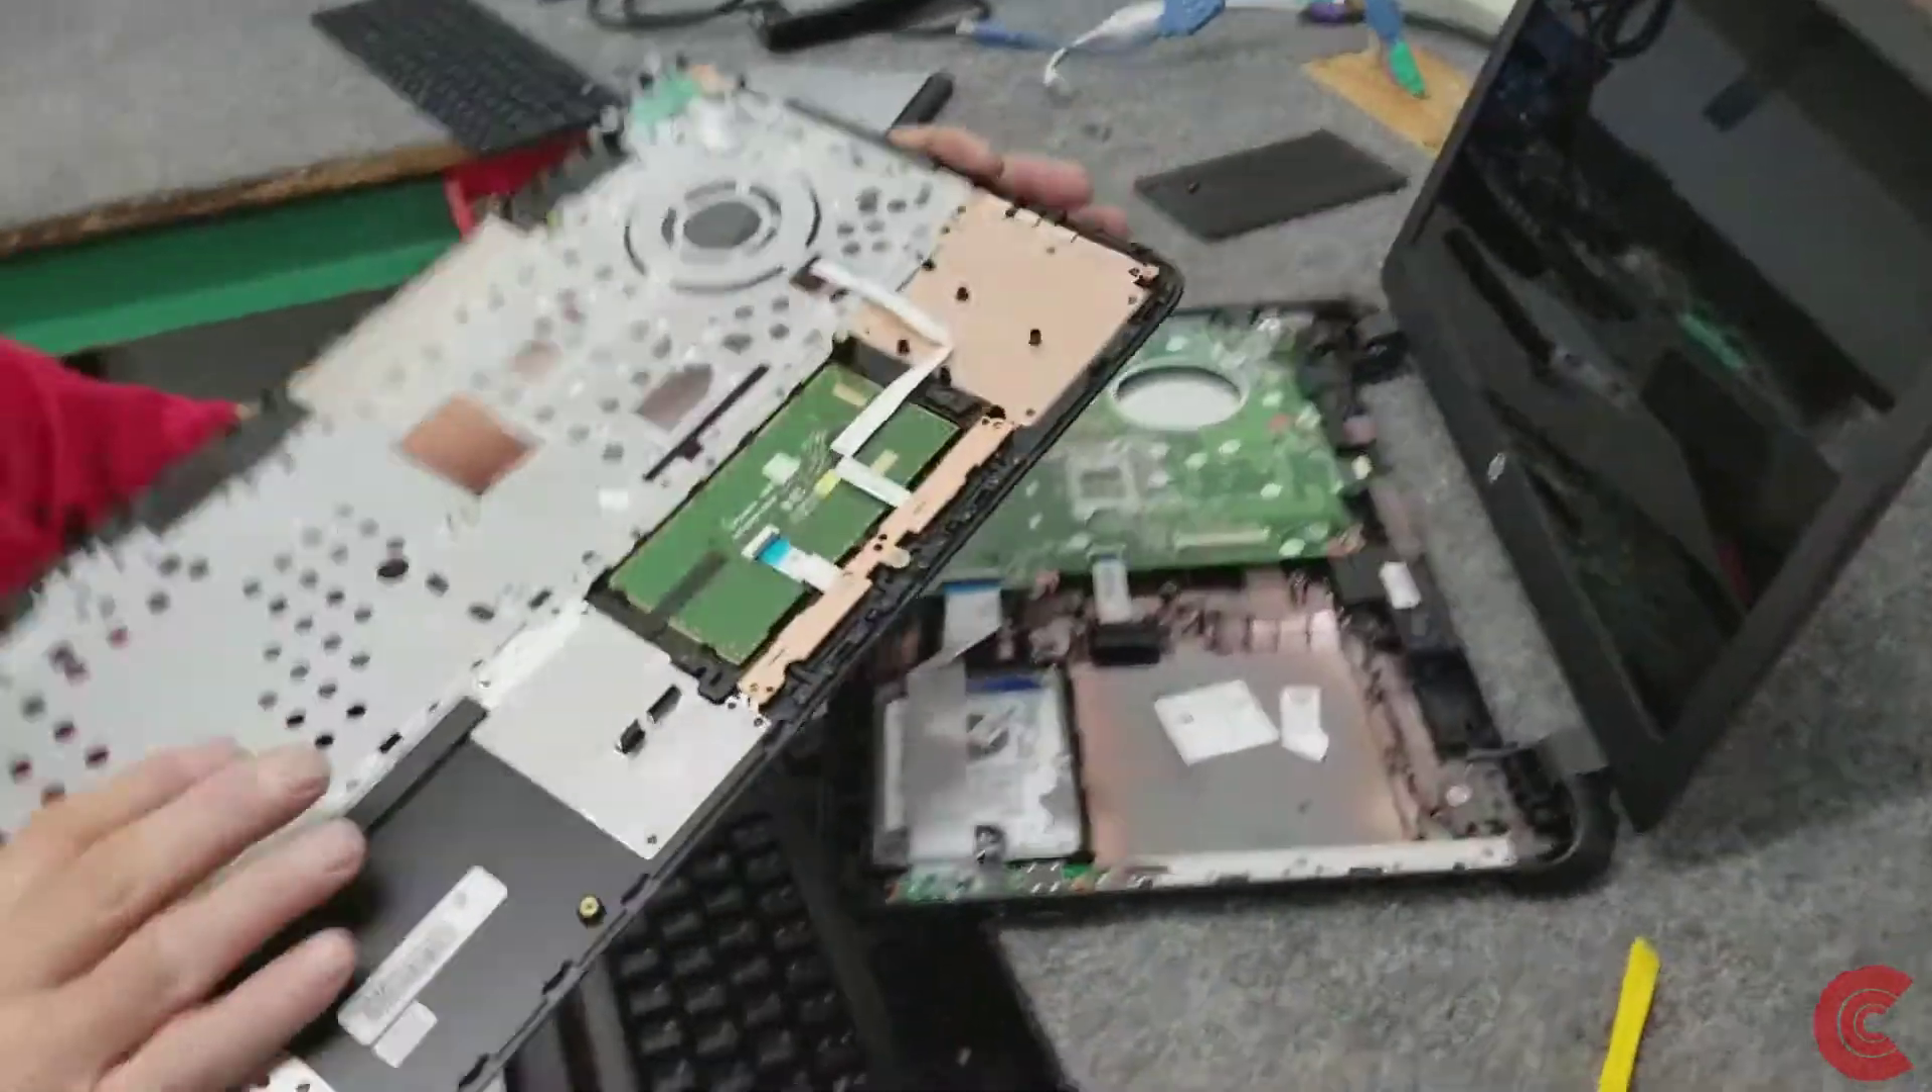There's our palm rest out of the way.